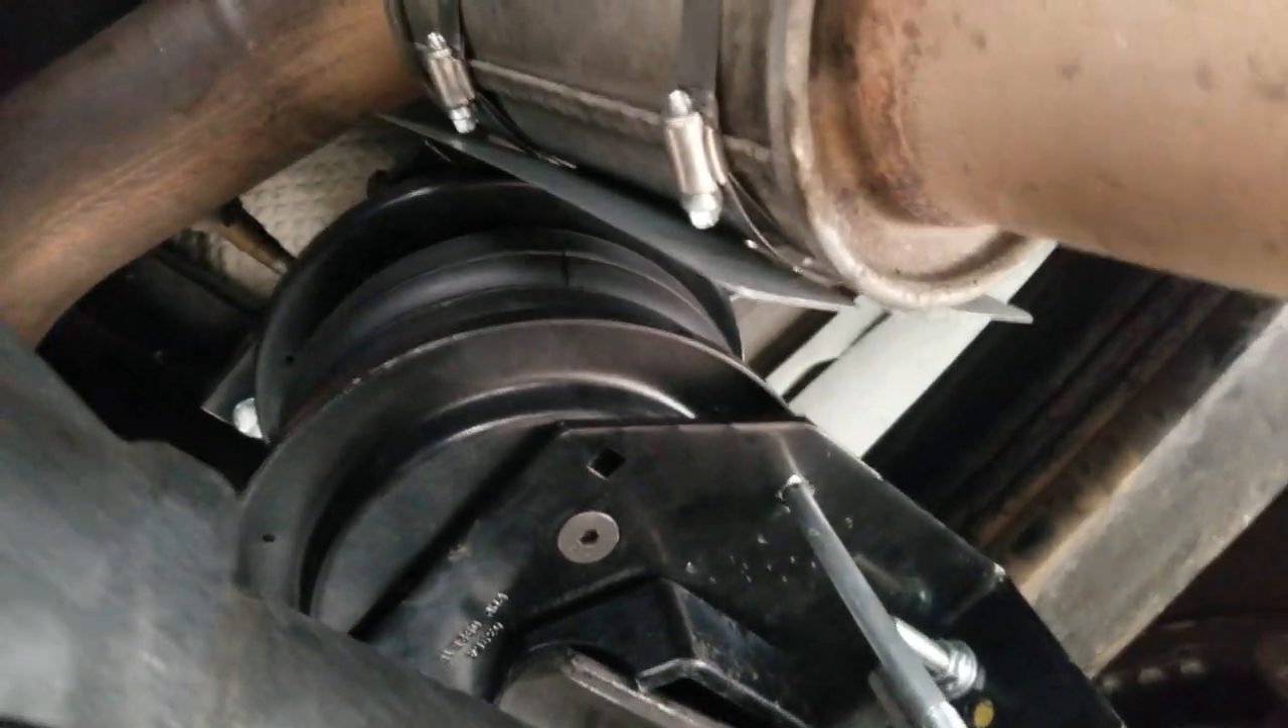I don't like the fact that this exhaust is so close.